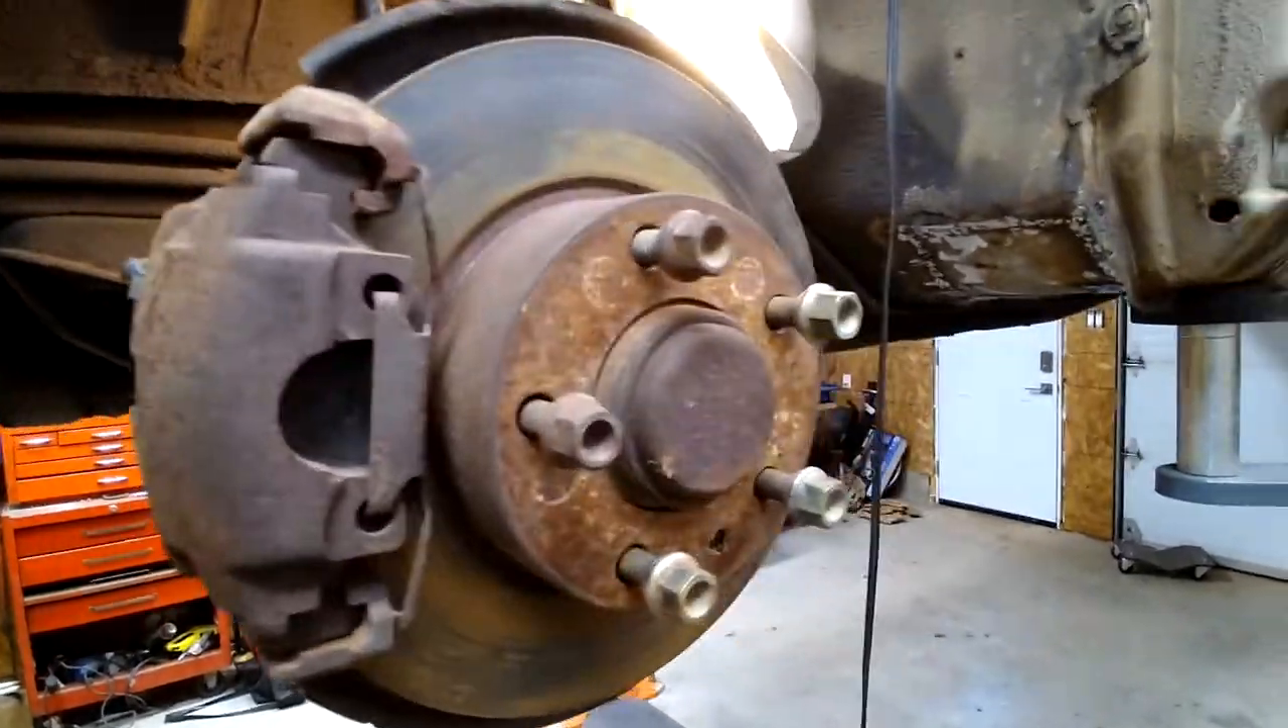I still have to take the brakes off on this side but i do have new wheel bearings for it somewhere over here.